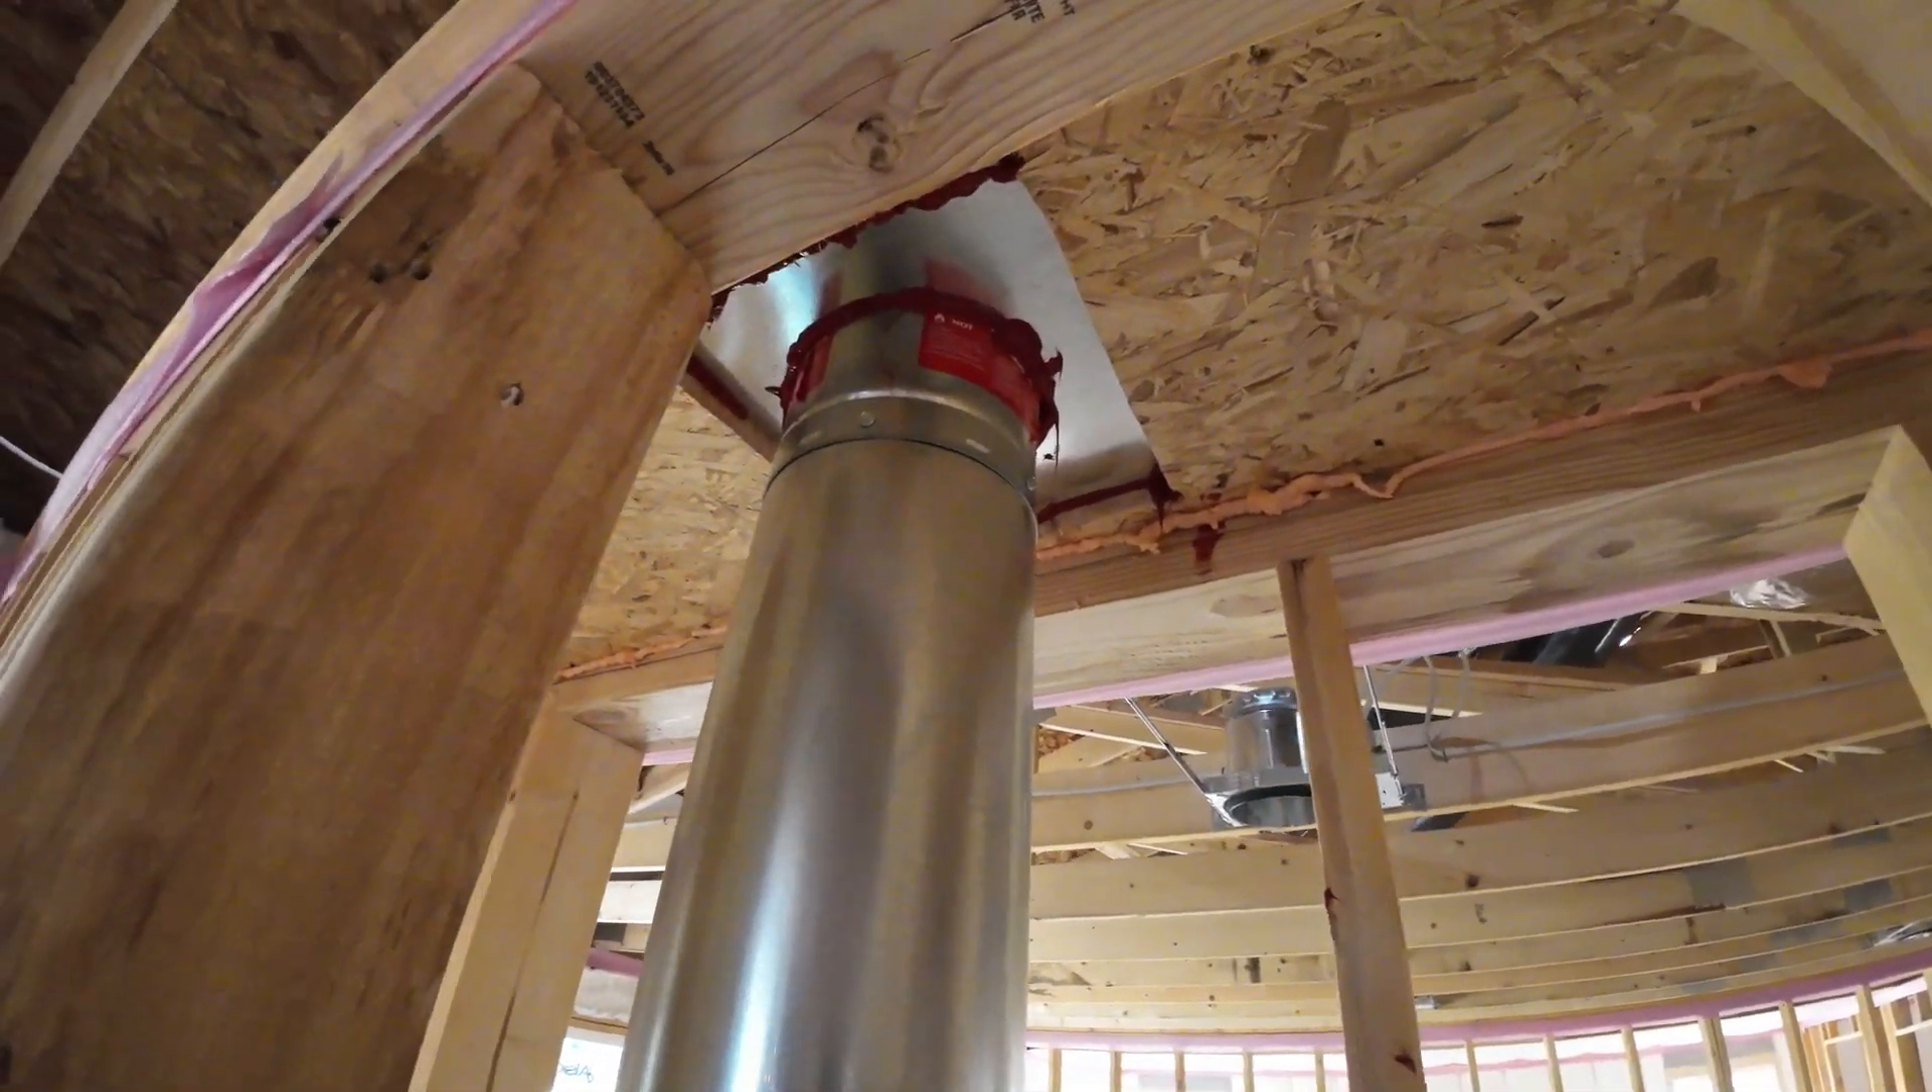They've installed OSB between the house and the ventilated attic space here.